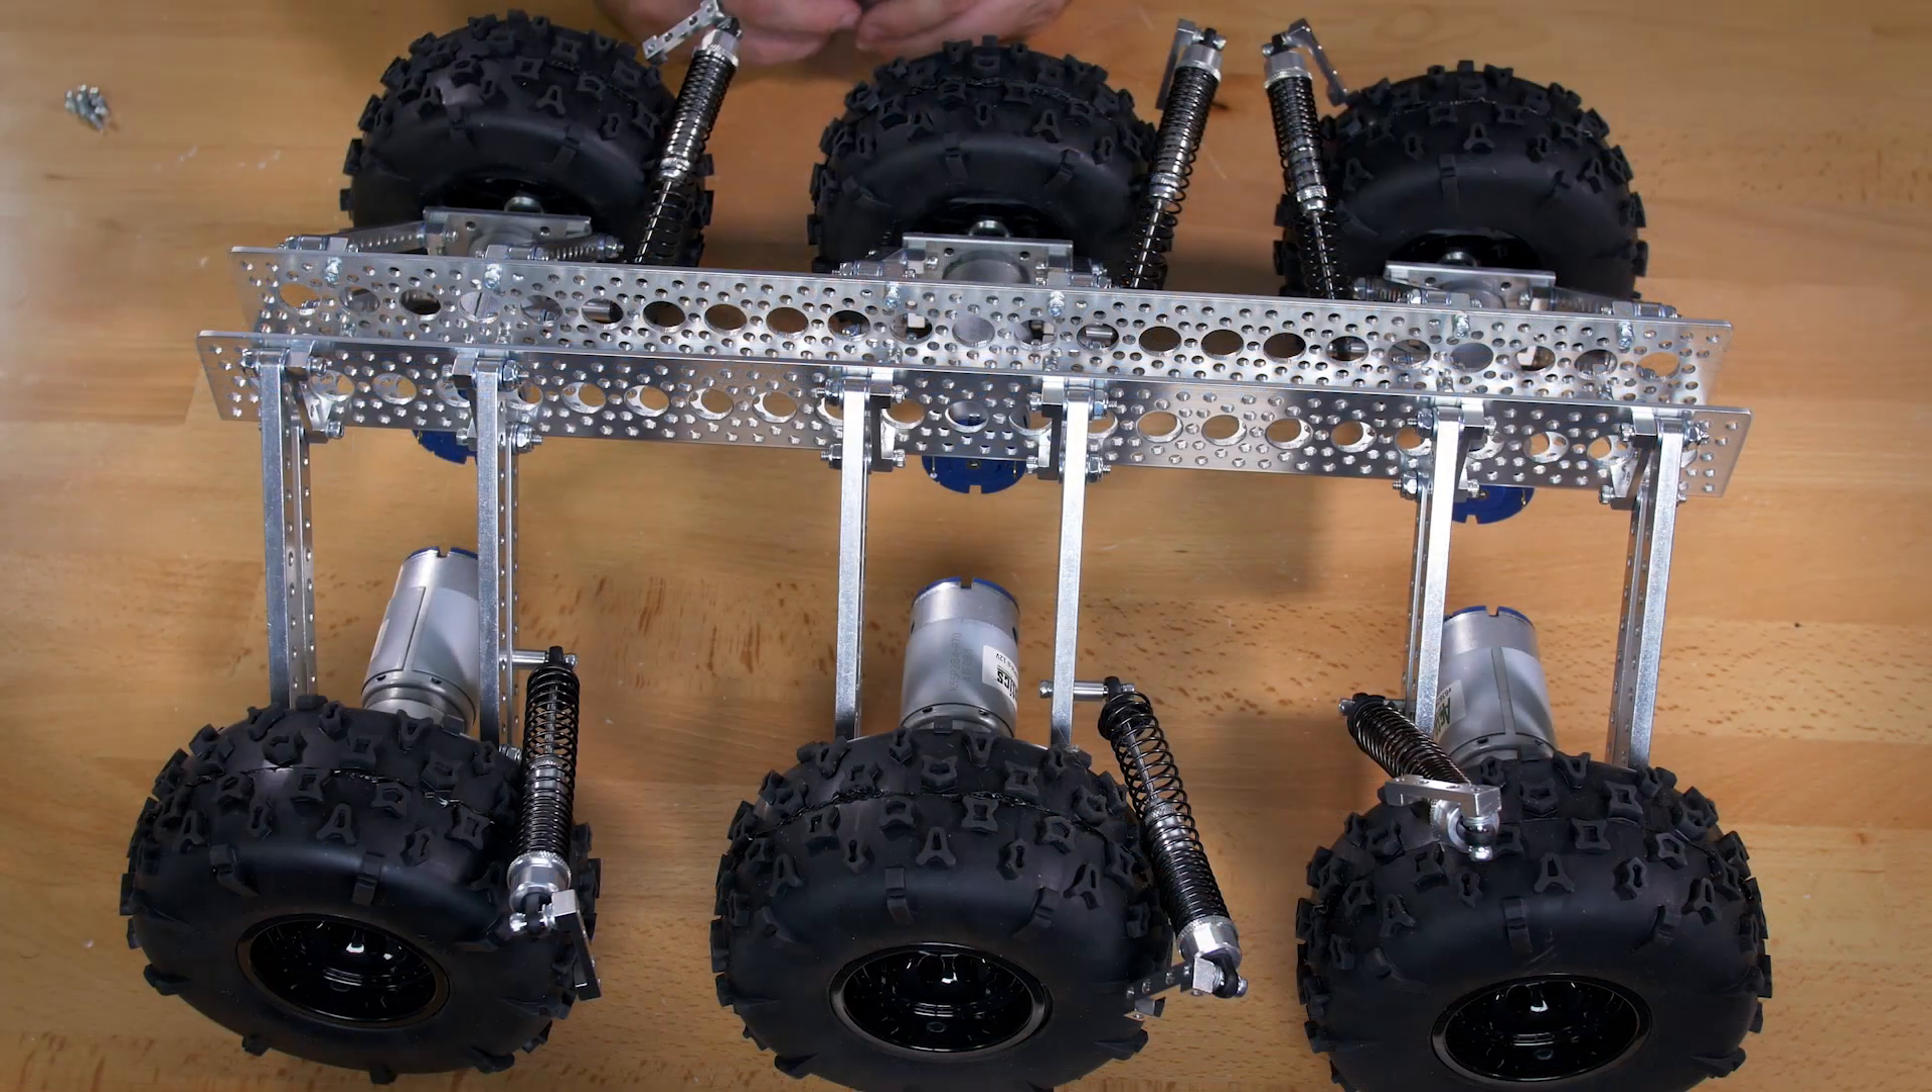At this point you should have all the wheels on your kit.